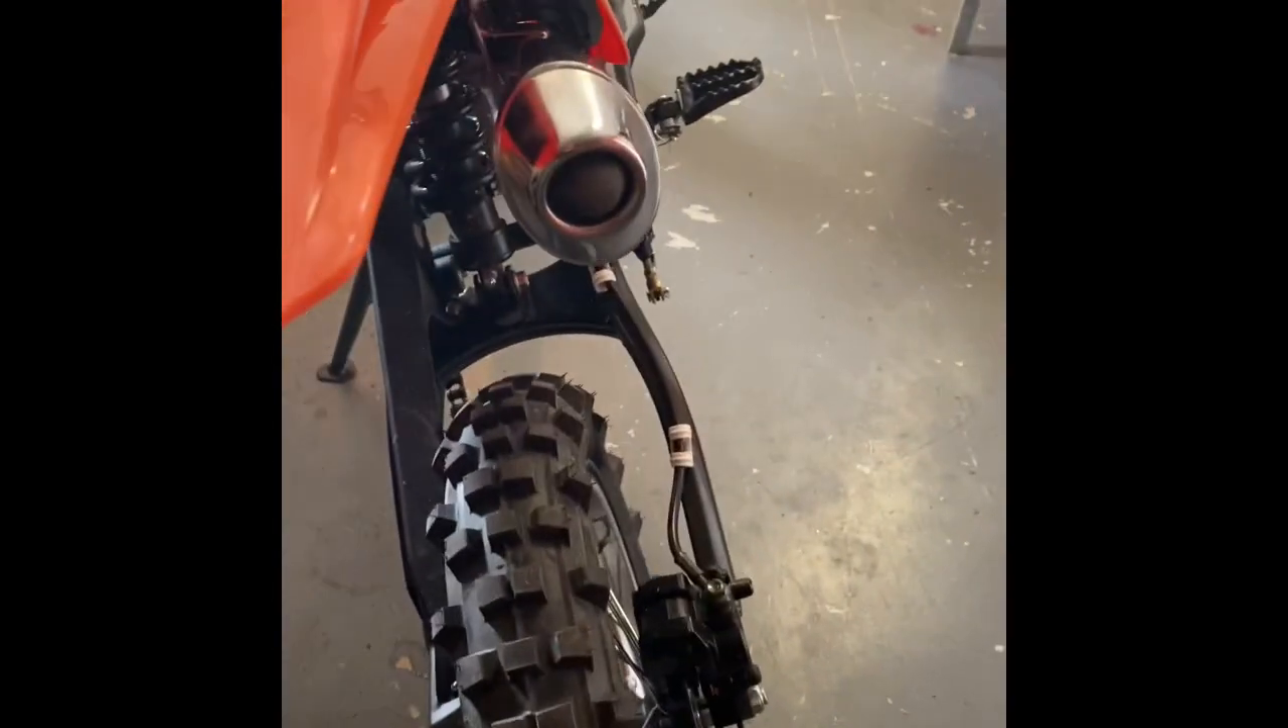Finished up the muffler and got it installed back on the bike.